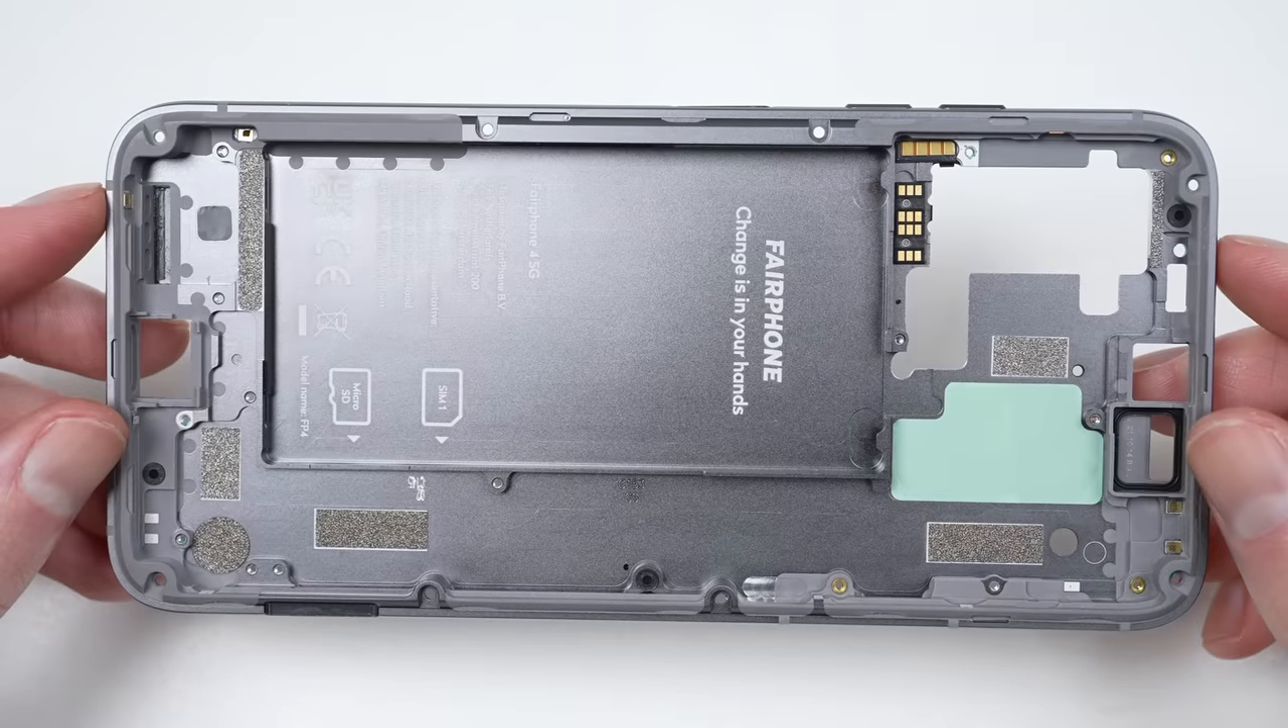After the motherboard is out, we're left with just a bare frame with the buttons intact.